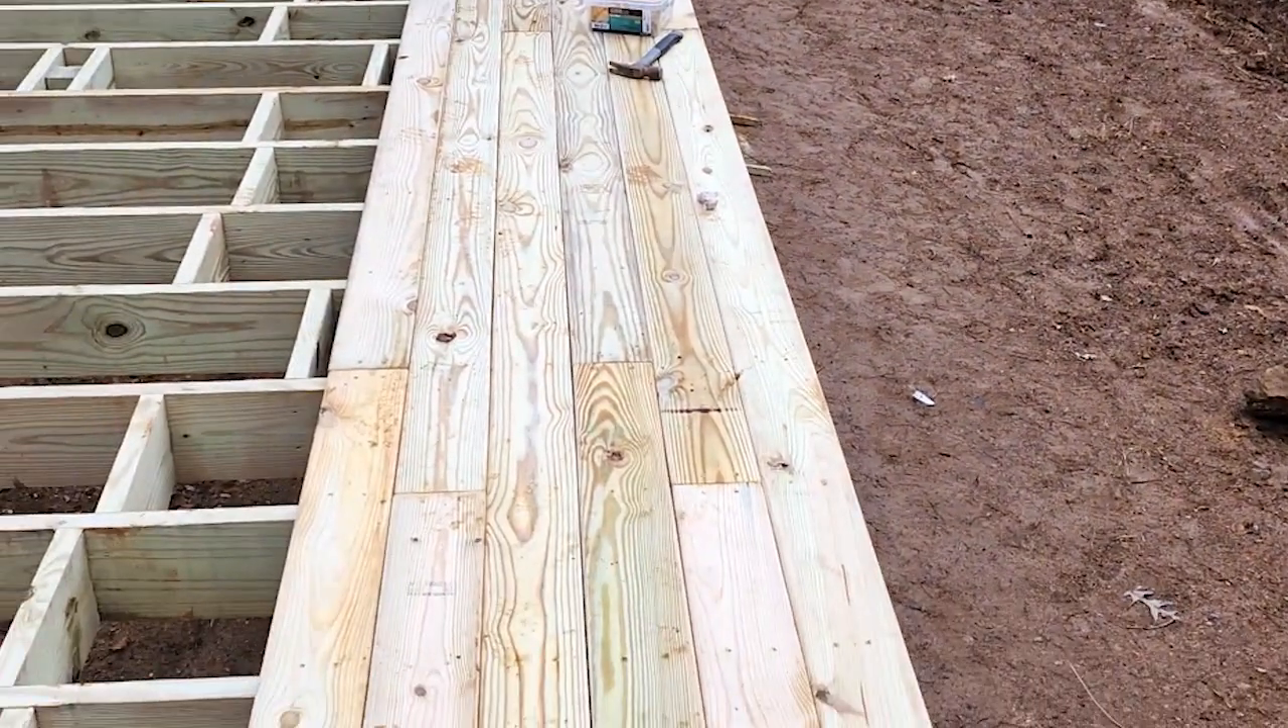We already have a few boards laid so far.